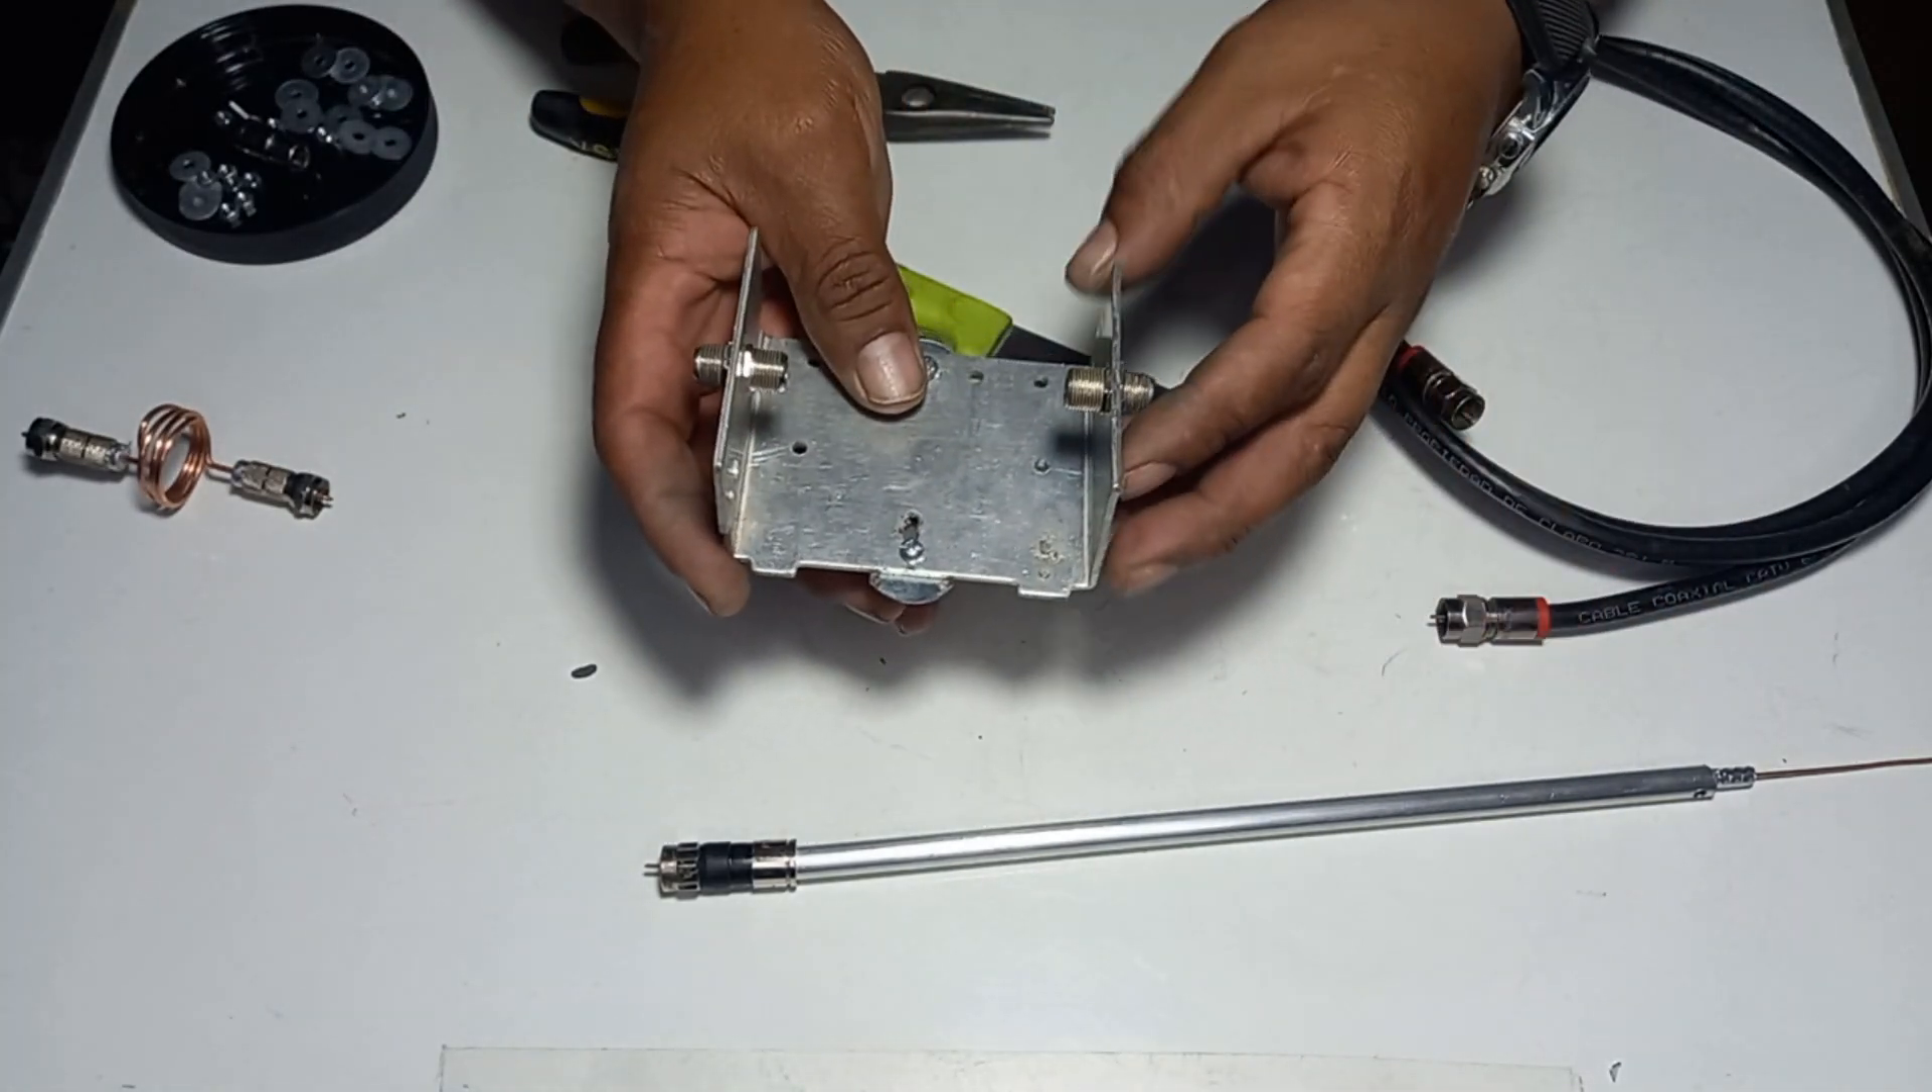Como pueden apreciar nosotros hemos colocado dos conectores a cada extremo de aquí de nuestro soporte.